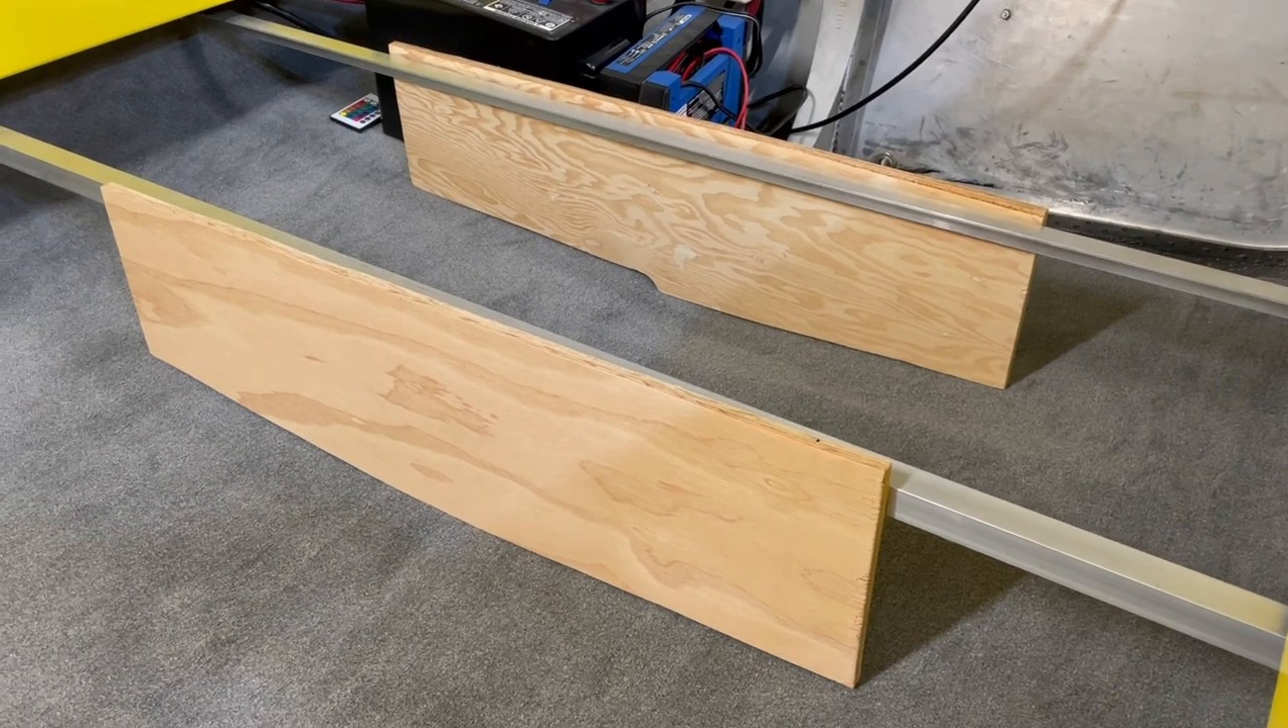The boards have been cut, and they're just set in place right now. I don't have the L-brackets to mount these to the floor yet.